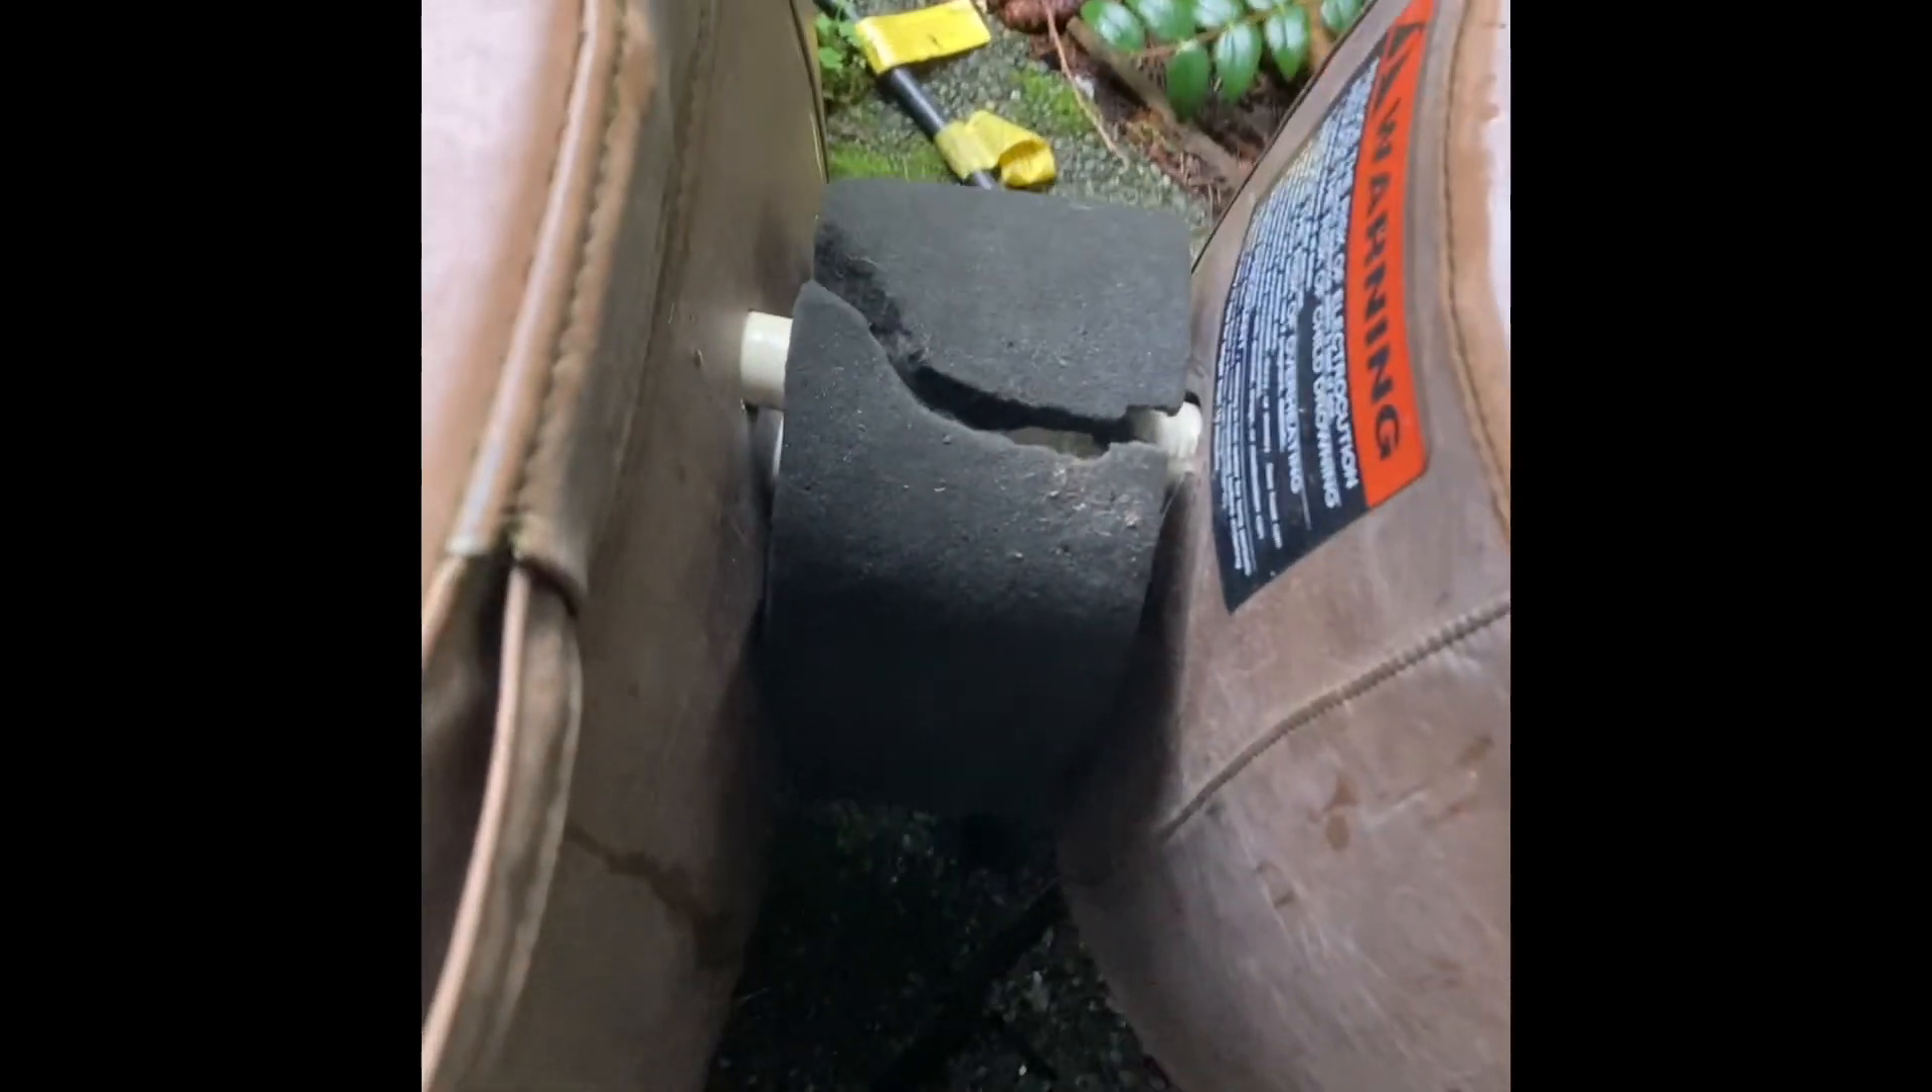I pulled it back on i pulled it down really tight cinched the cord put the i don't have the cover around the foam i just have the foam right now.